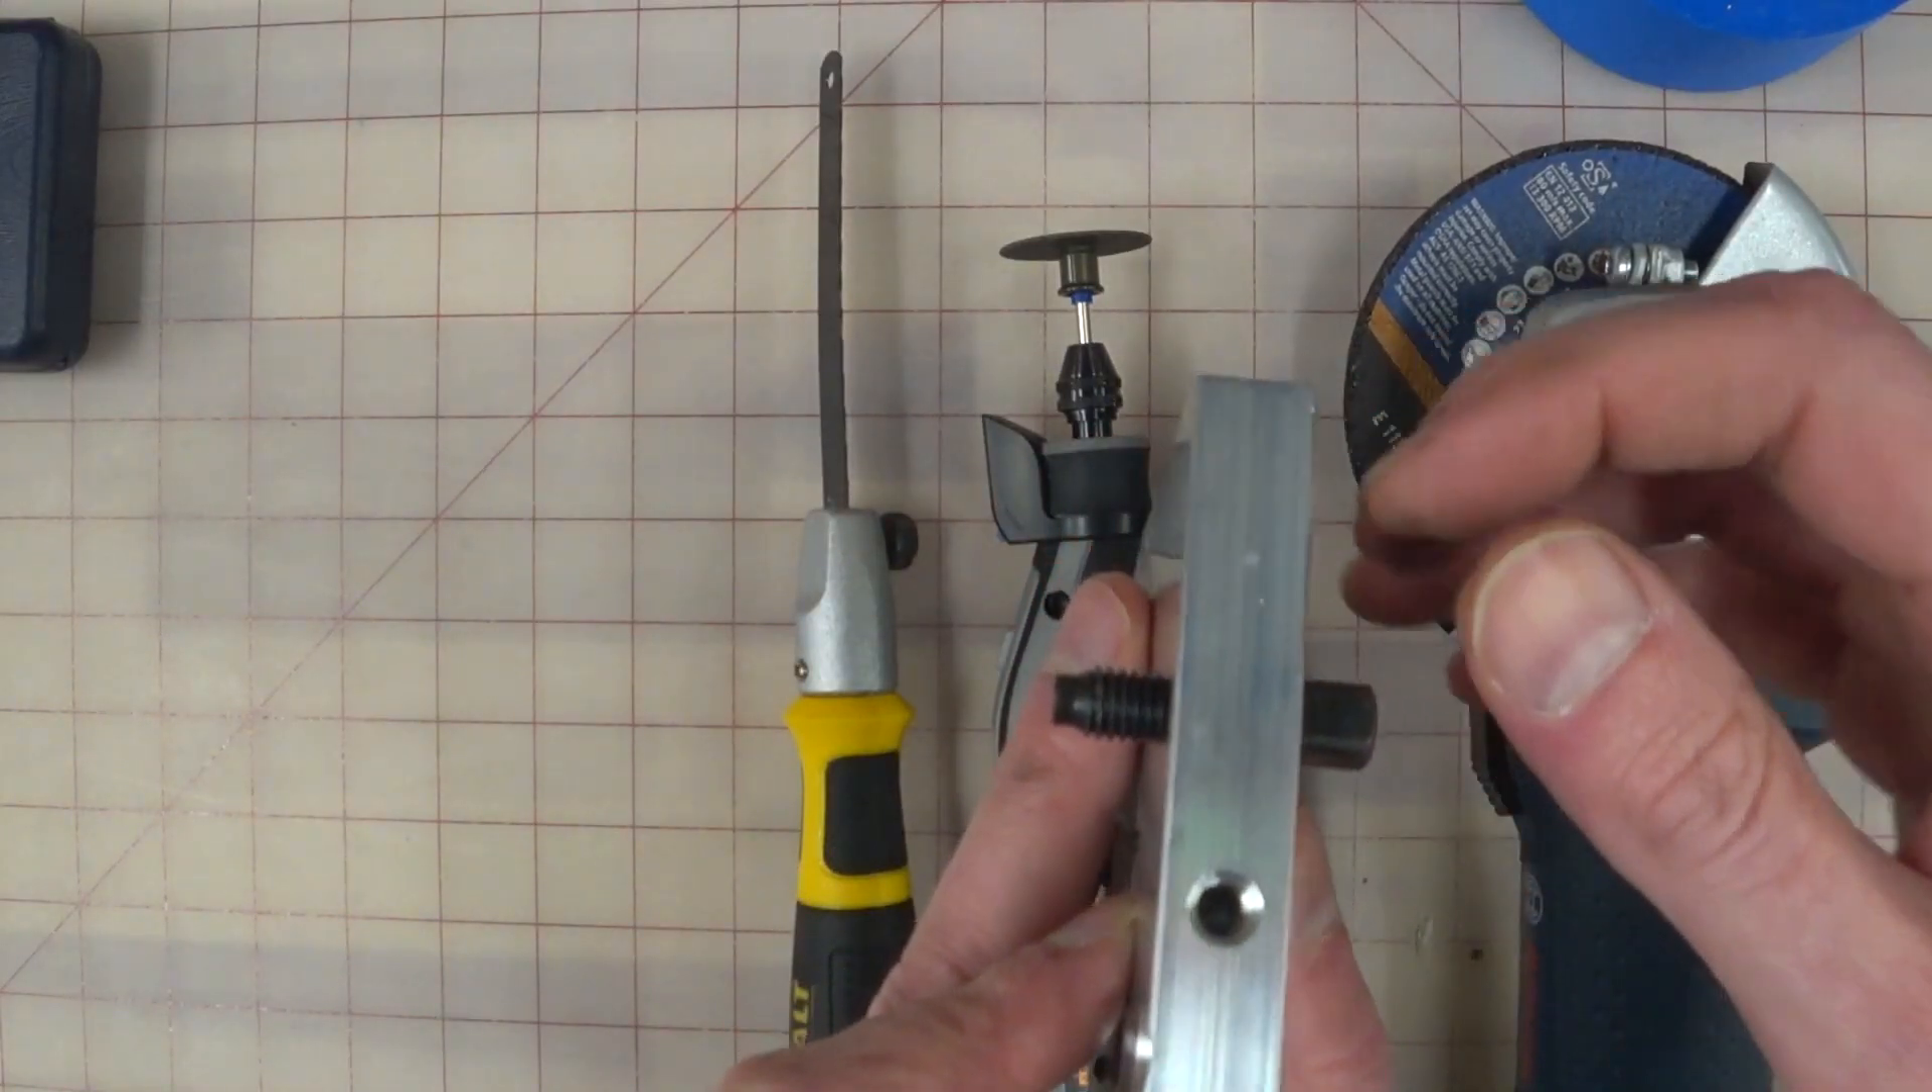So we got we got more bolt than we can use. You can see there's there's a fair bit of bolt sticking through there.